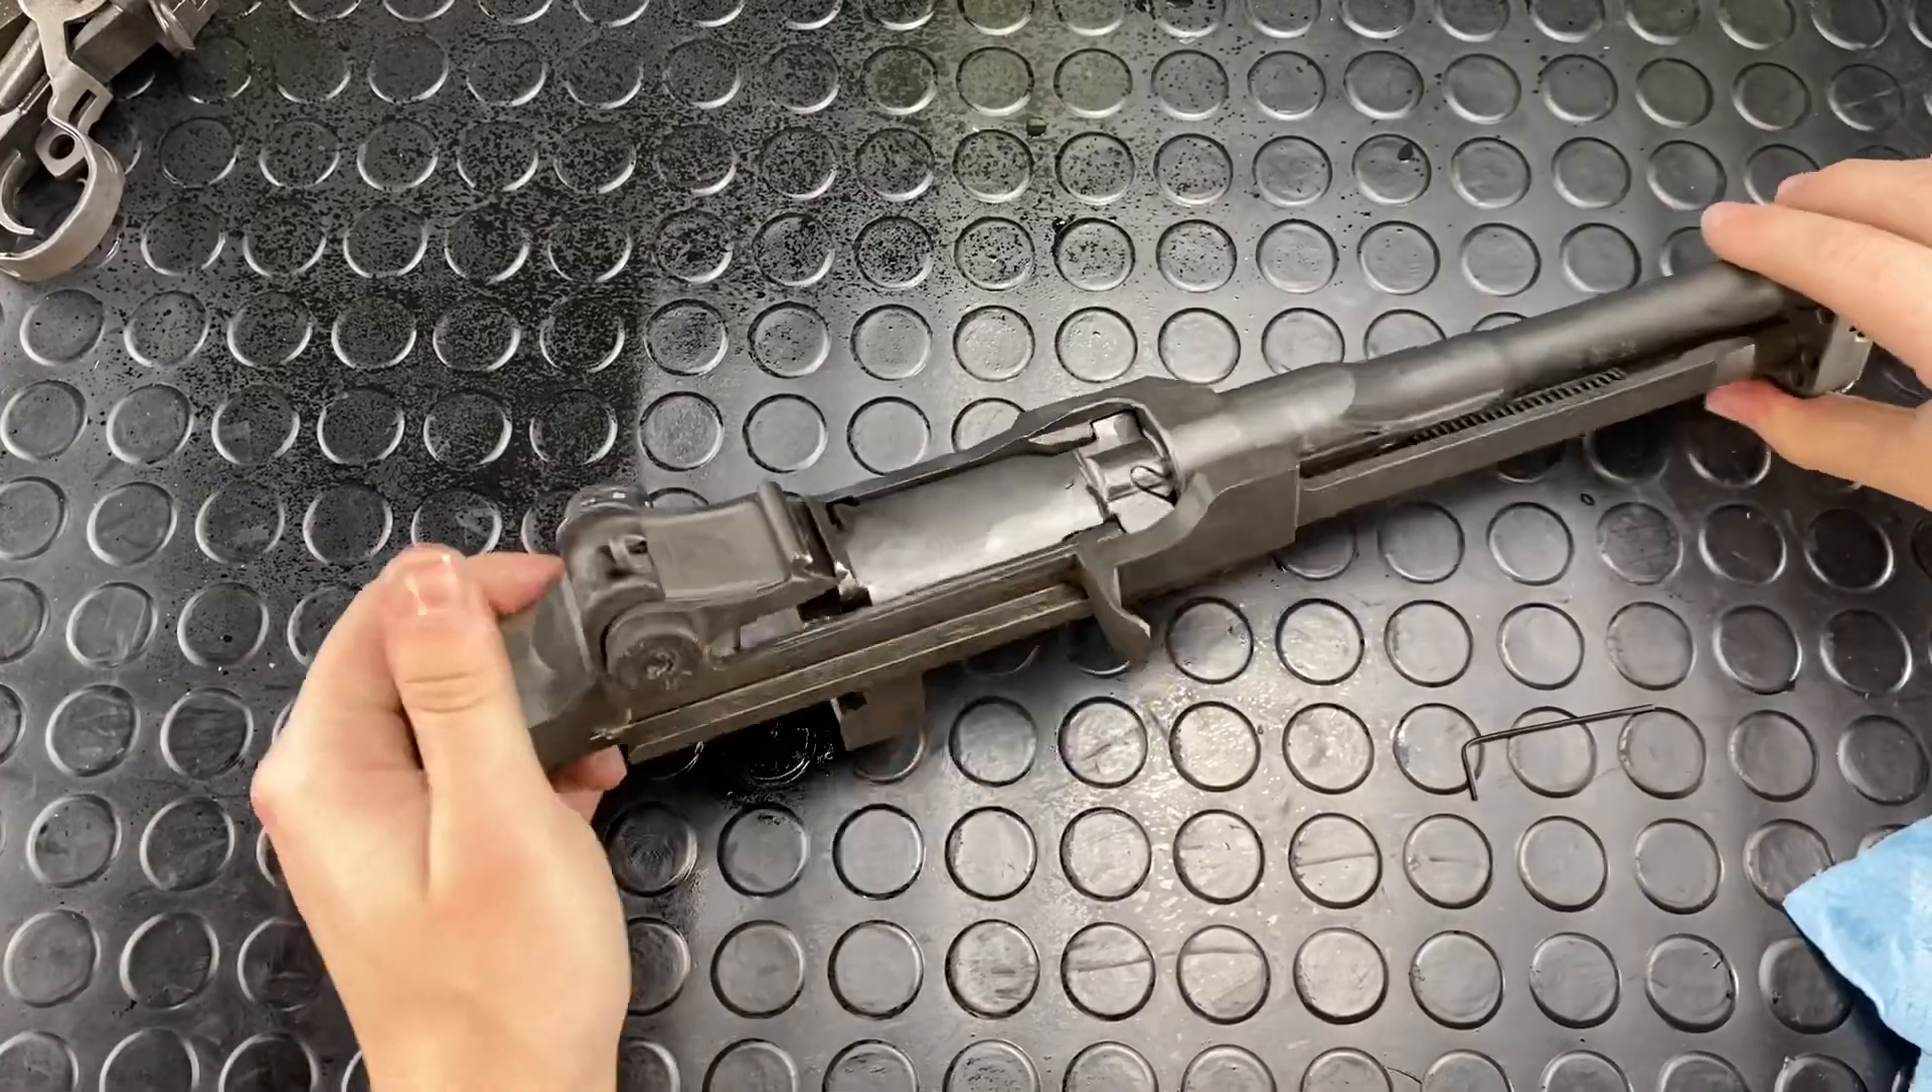That's your barreled action back together, guys.